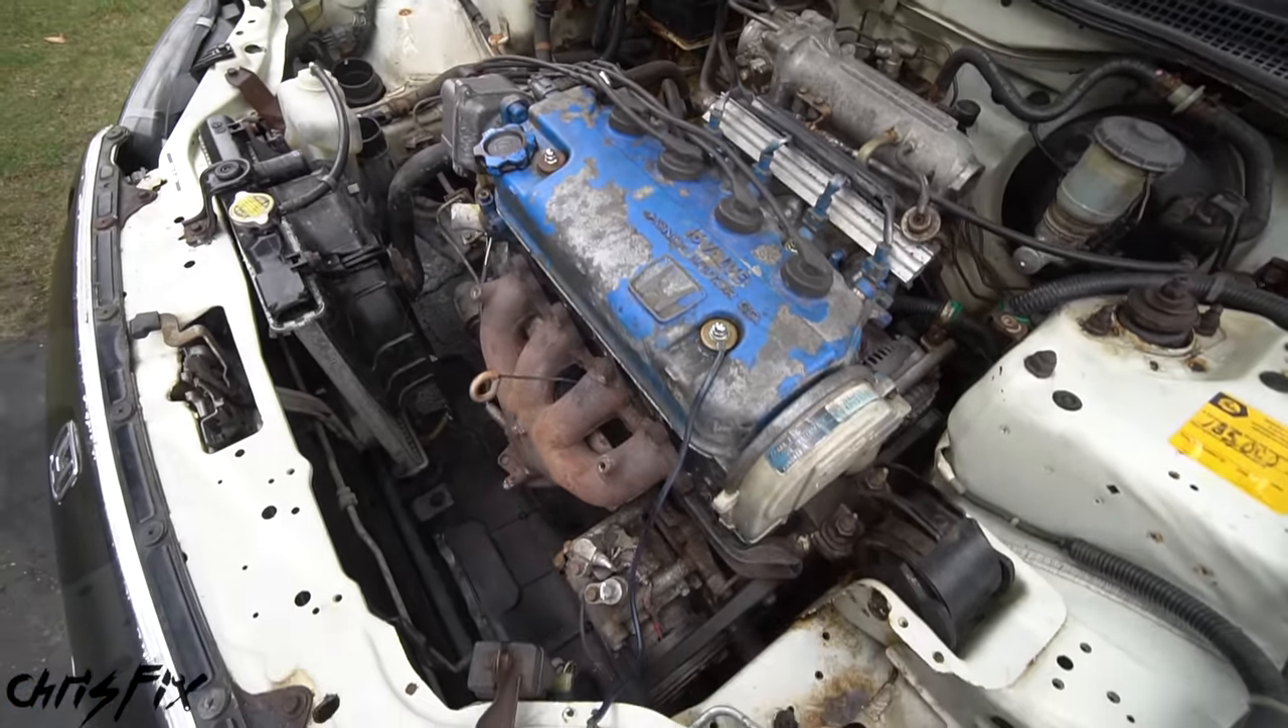All we have left is the valve cover and timing belt and we could get to that head.